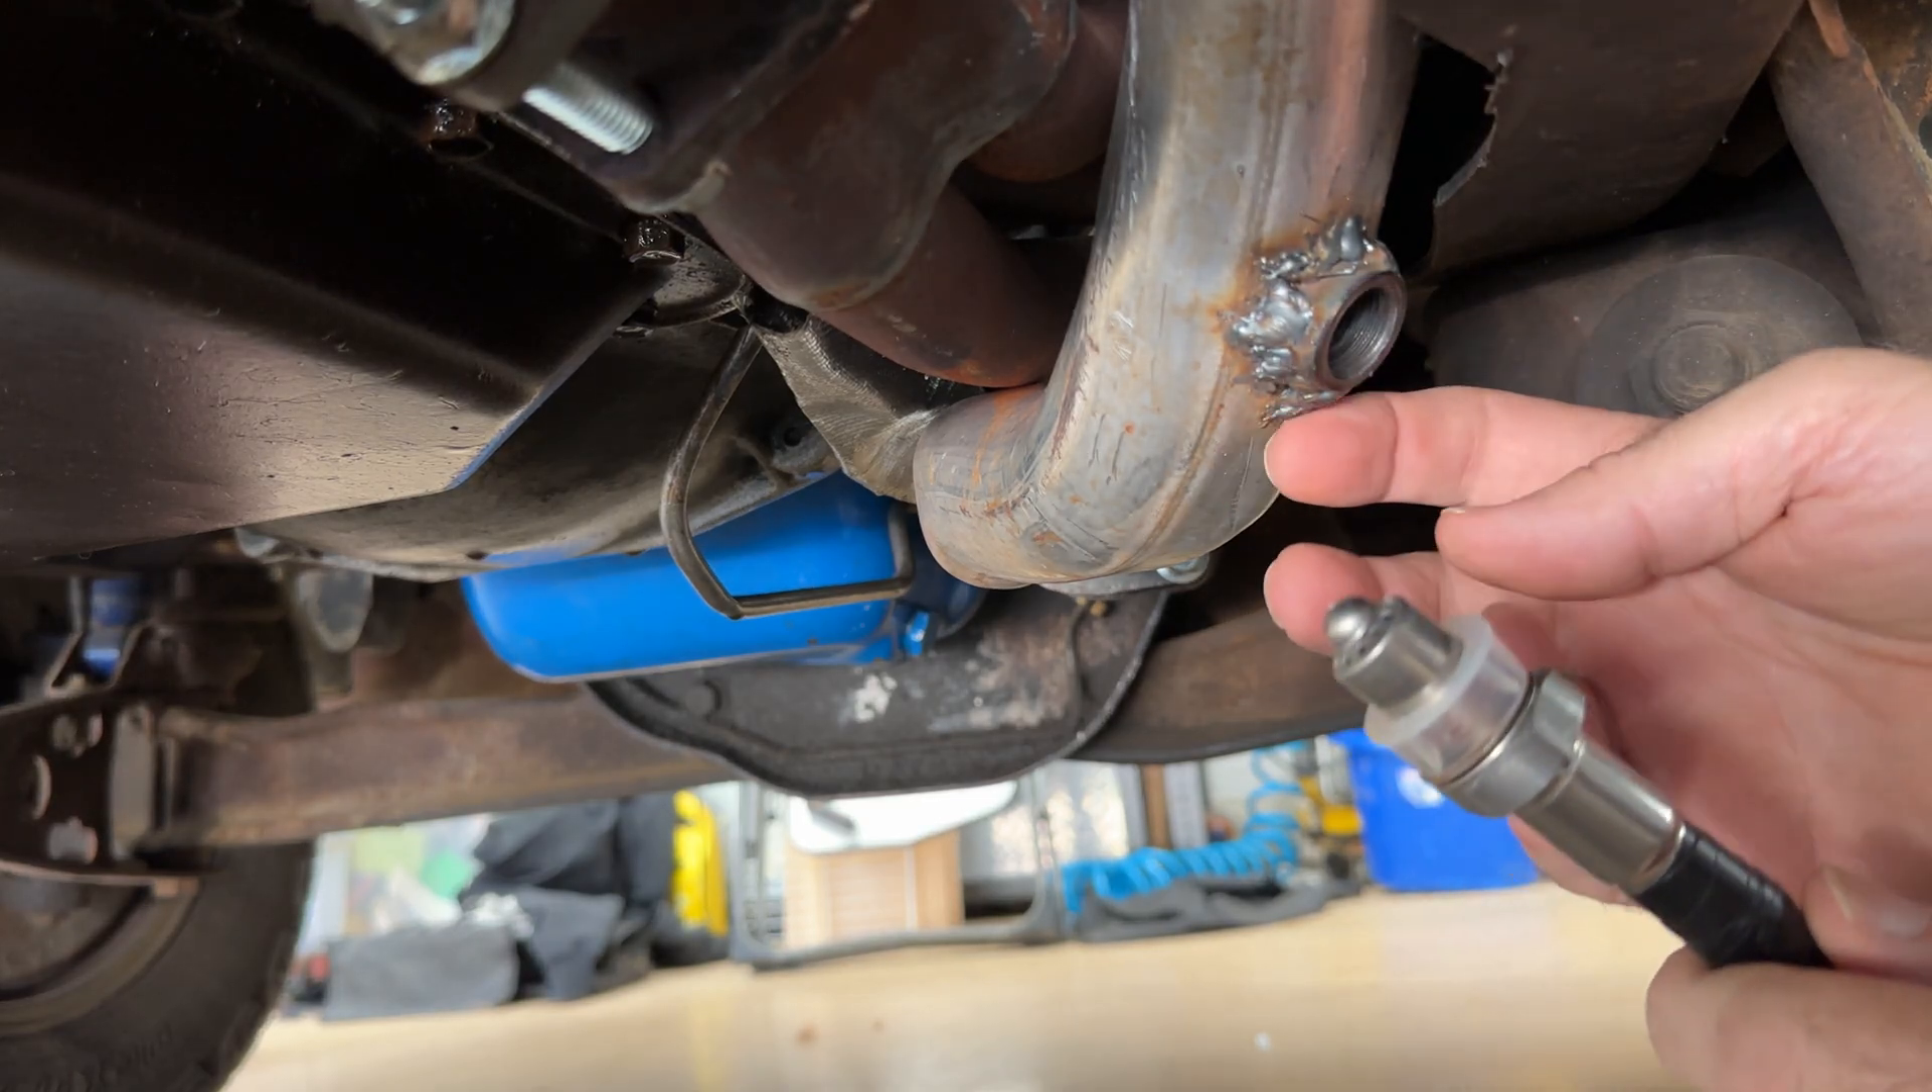All right, we've got our bung welded in here.